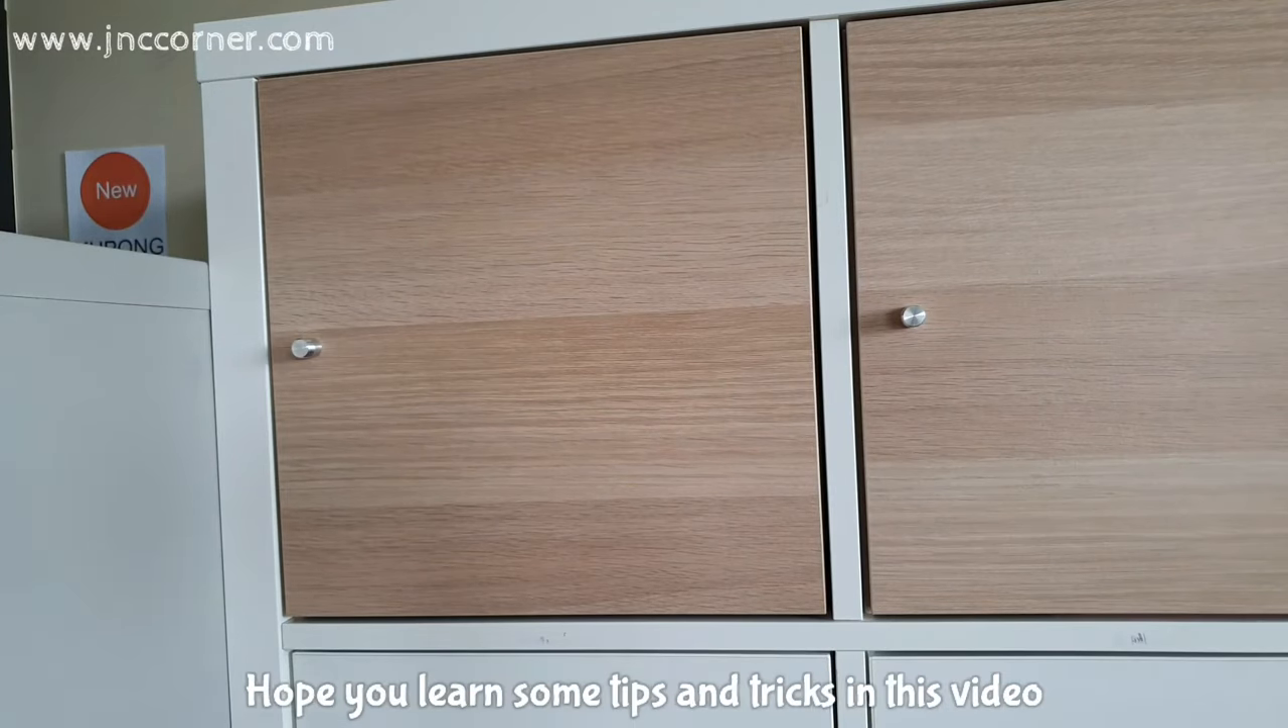Finally, your Kallax door insert is done.